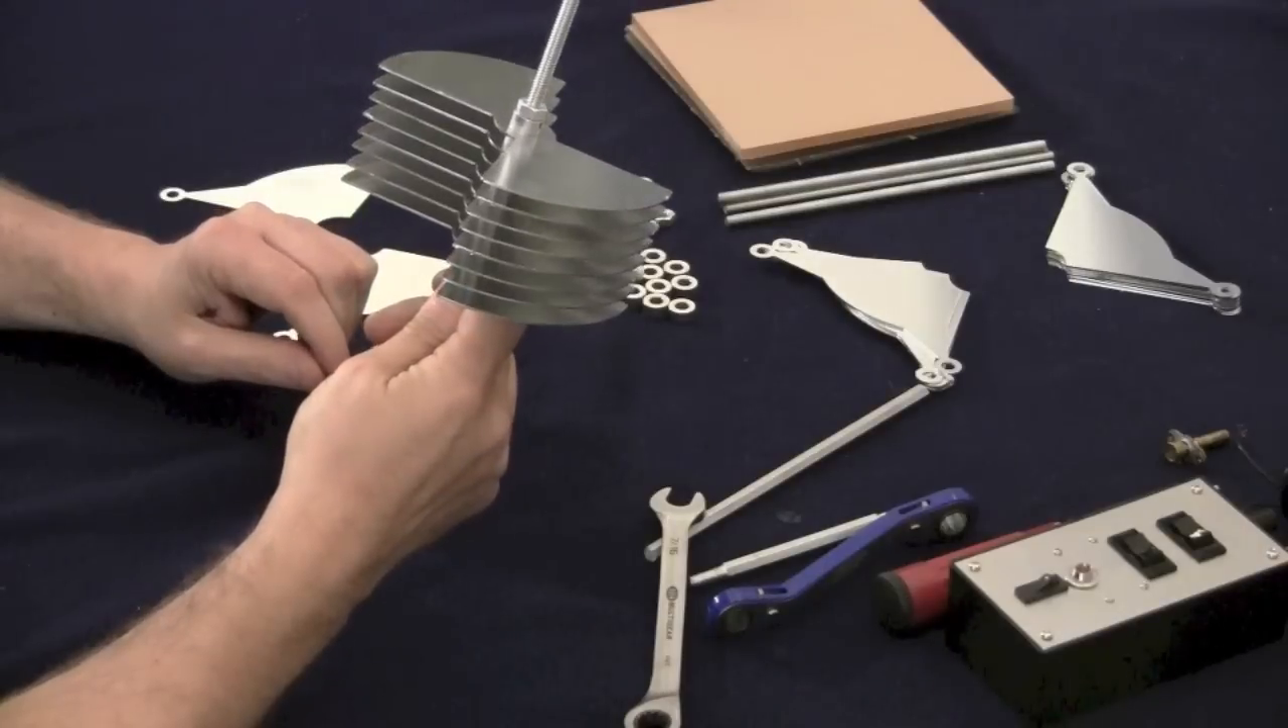We just put together a real quick rotor plate consisting of eight plates.